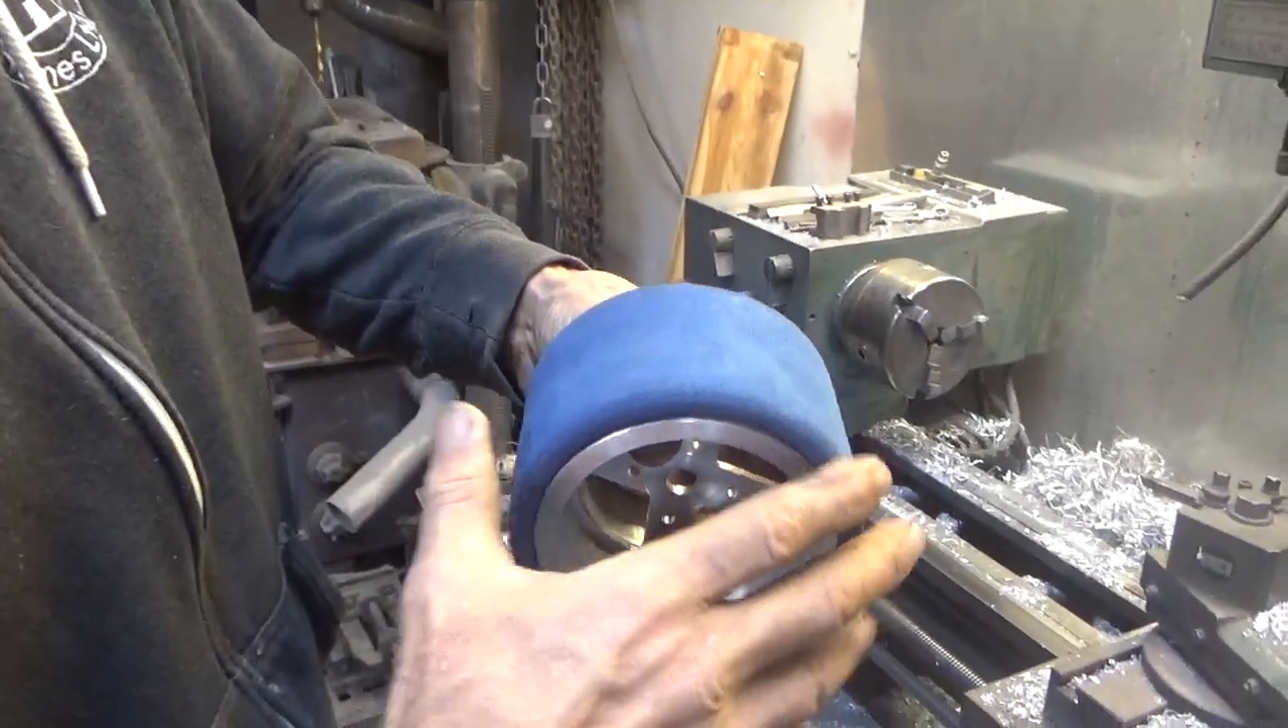There we go. We got the boot on.